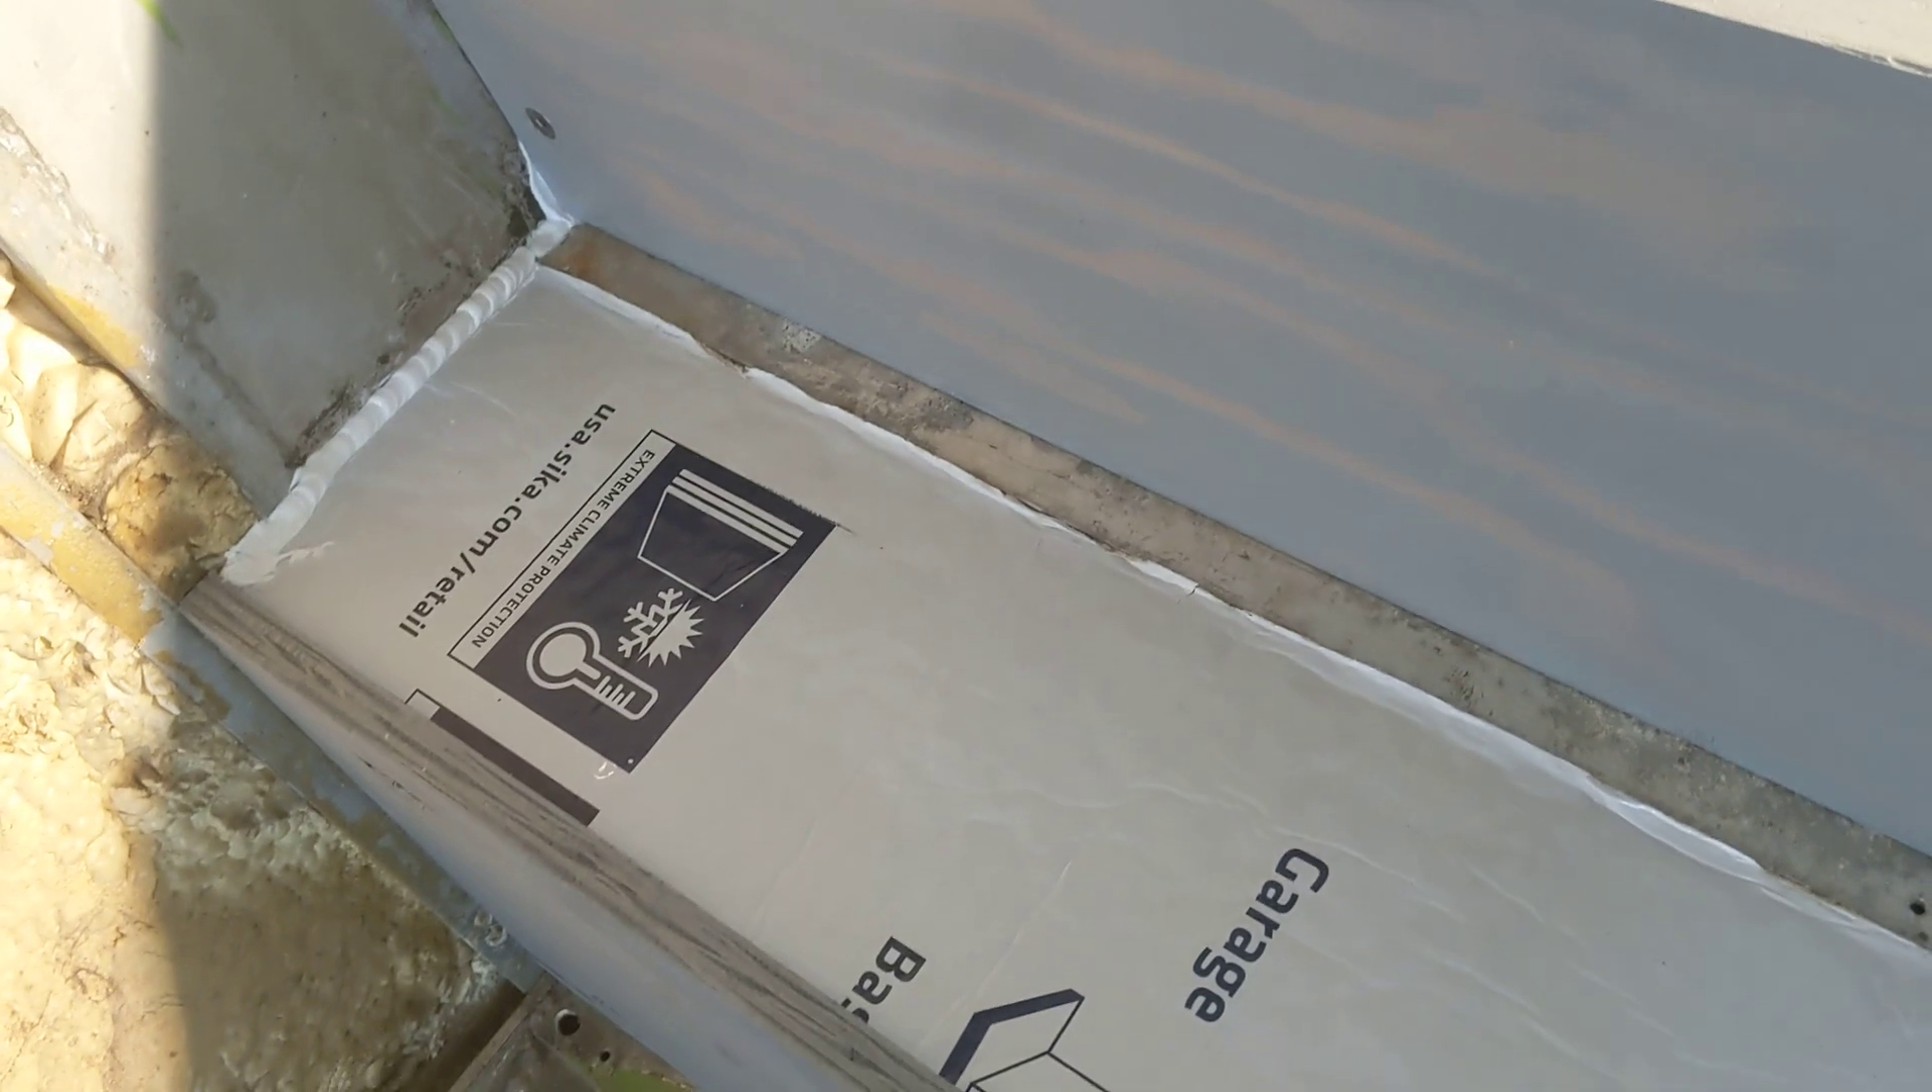That's the foil faced insulation set down in the pocket.